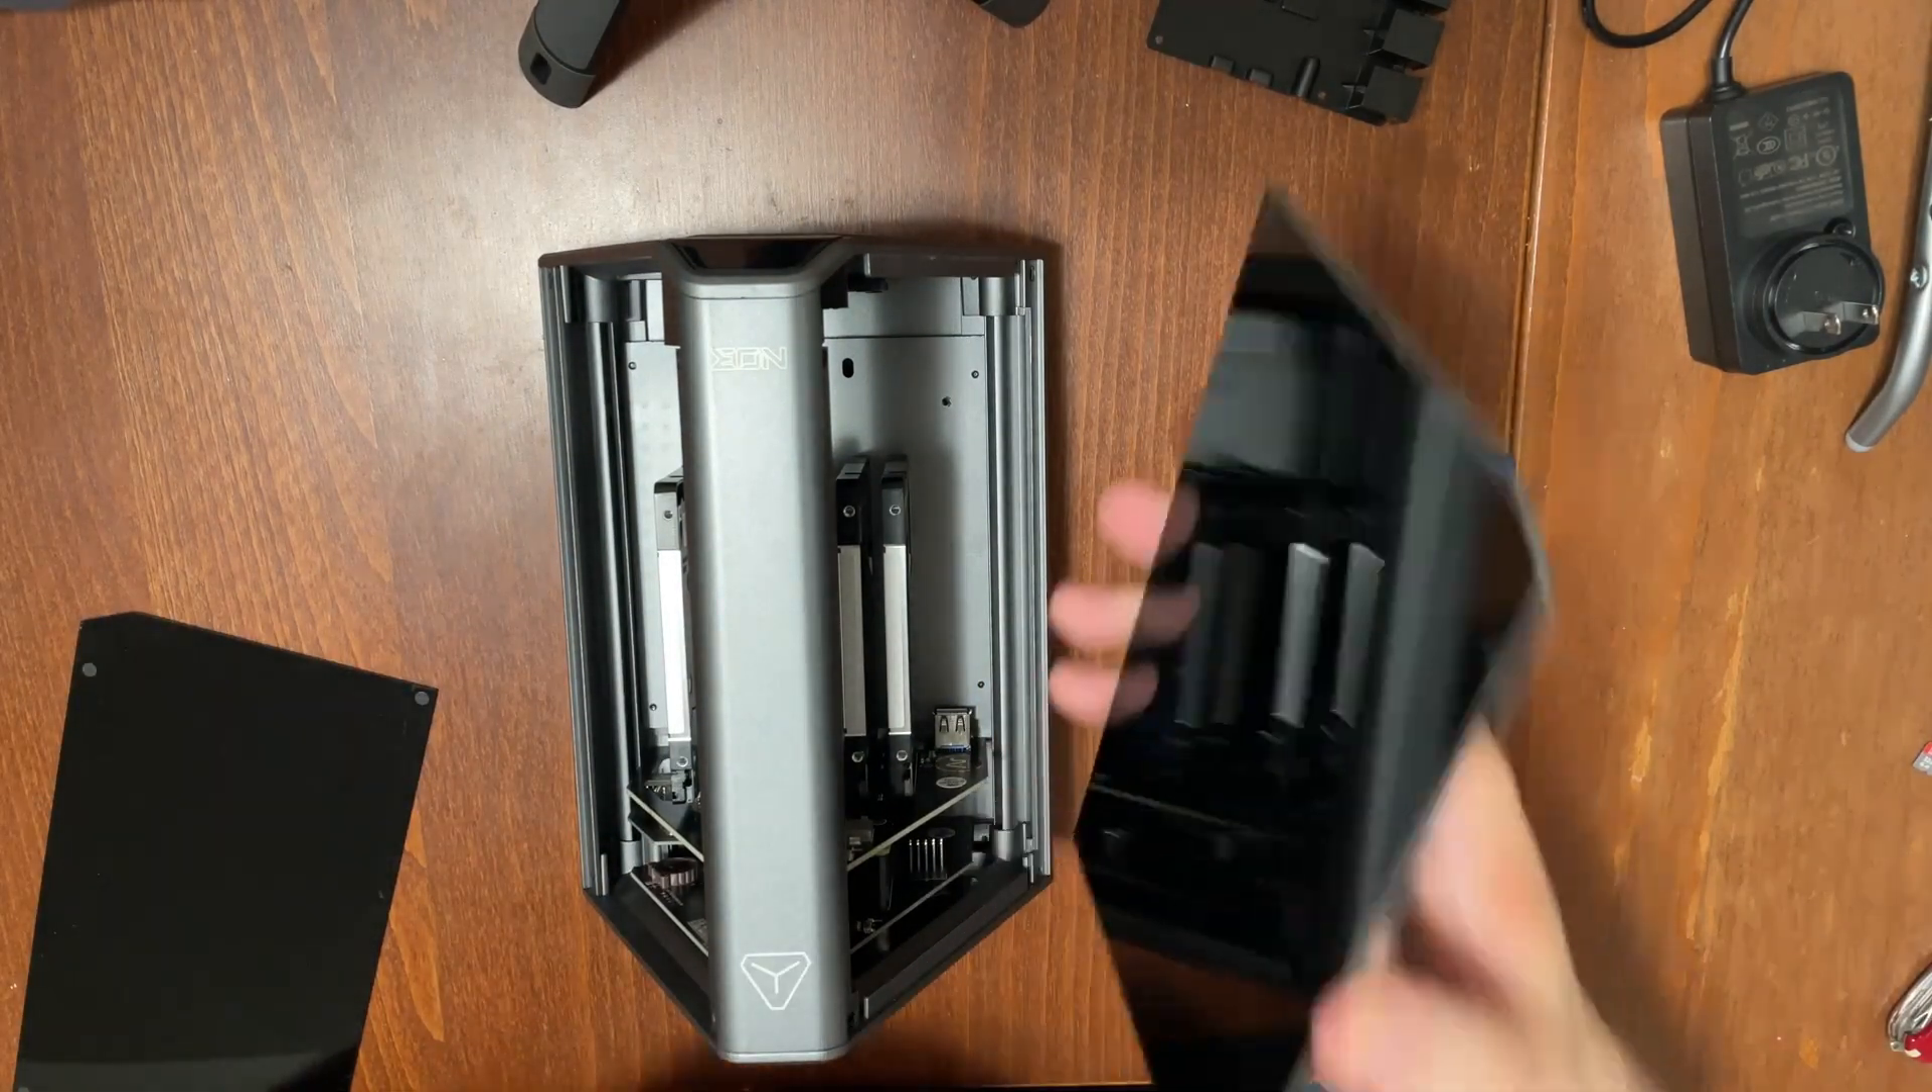Last thing that we have to do is put the face plates back on.